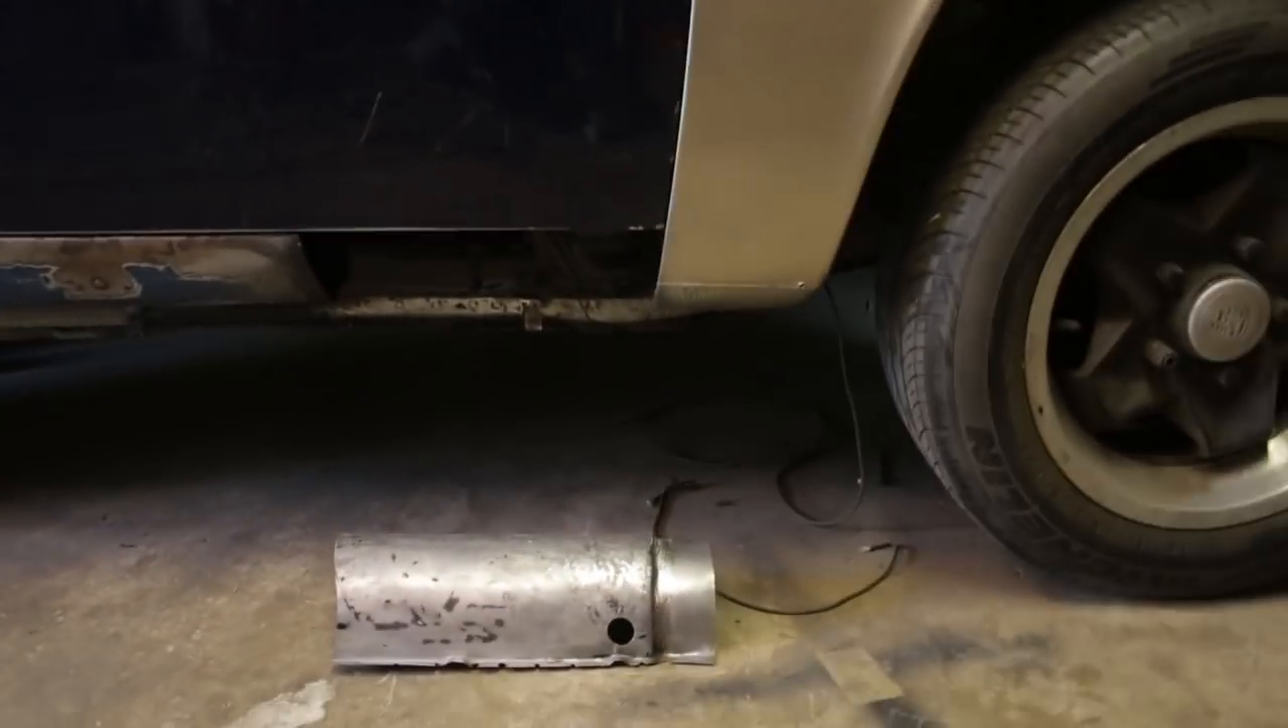The rocker is missing on the section below.